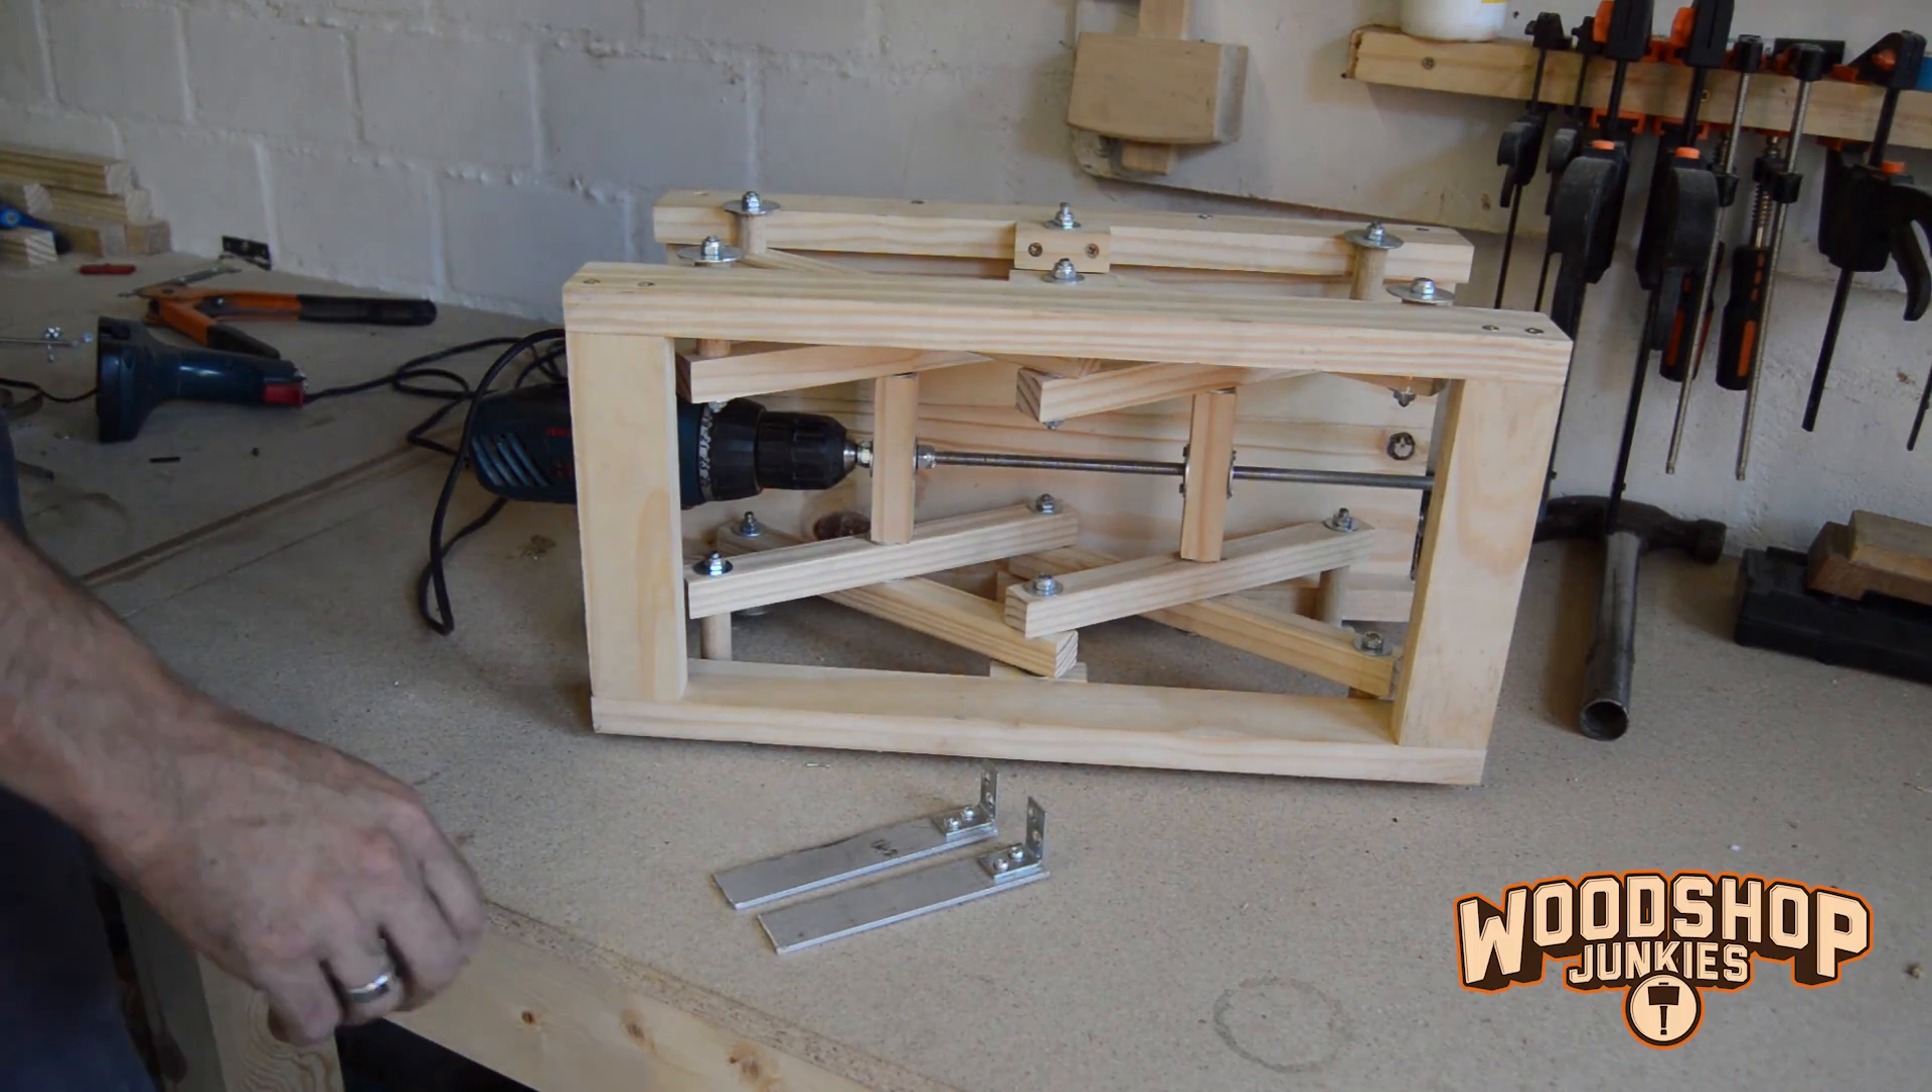Okay, so for a torque arm, I took these two pieces of aluminium flat bar and attached one of these 90 galvanized brackets that you can buy at the hardware store to them.